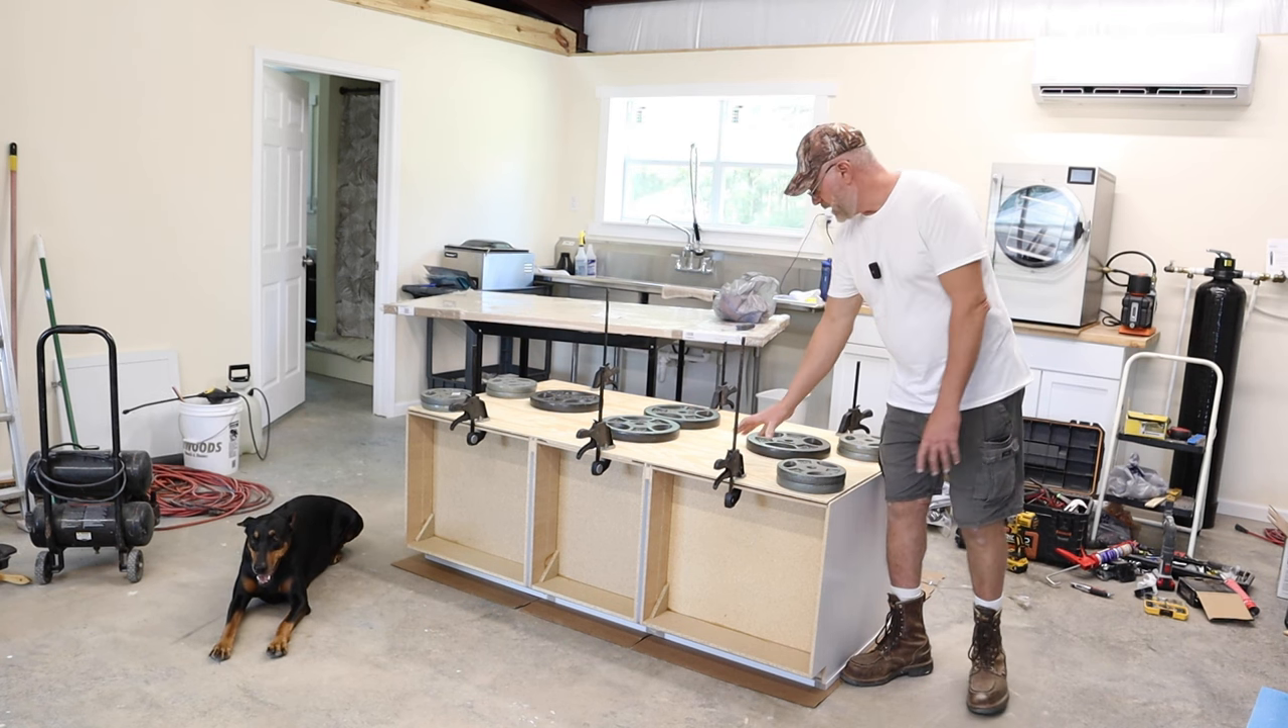All right so i got the backing all glued down i got it clamped and i got it weighted.